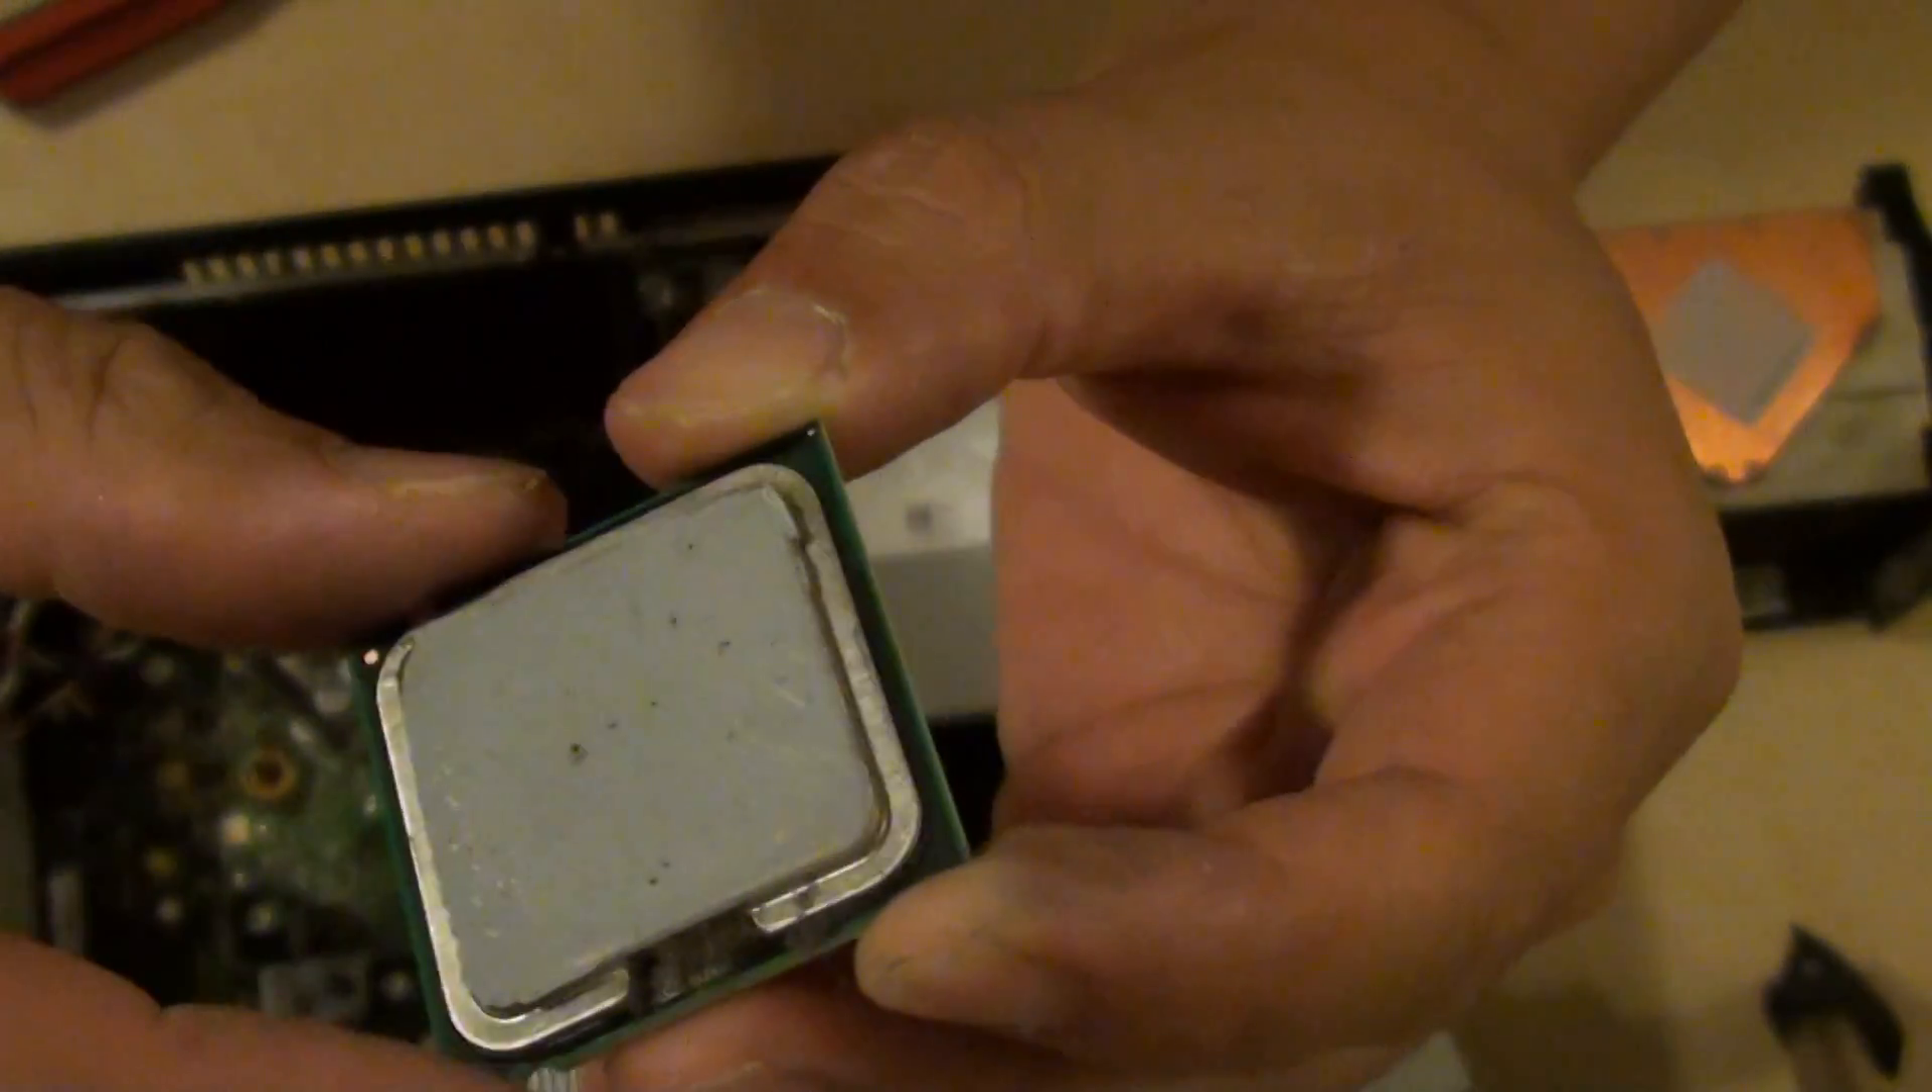So here is the Celeron CPU. It has been covered with a thermal gel.